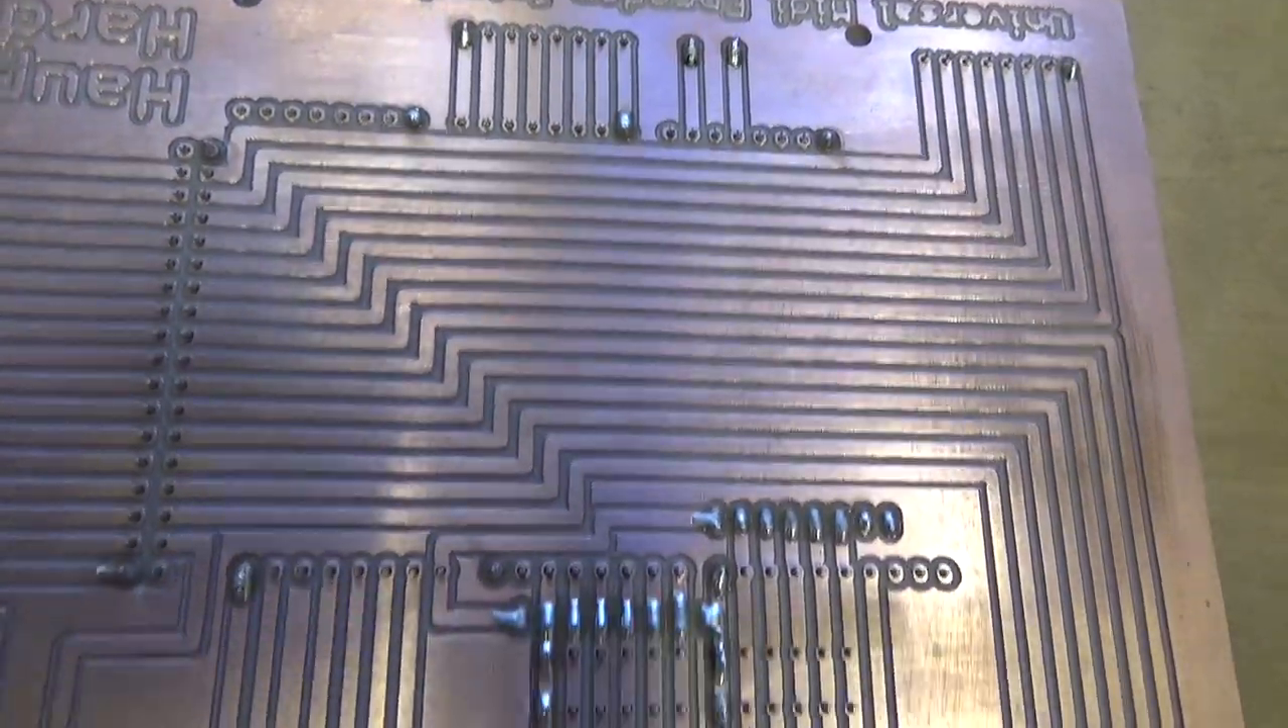I've now got one end of all of the pins tacked into place and they're all nice and straight and so that's good to go if I turn the board over you can see I haven't soldered all of the joints yet but just one end of each set of pins.